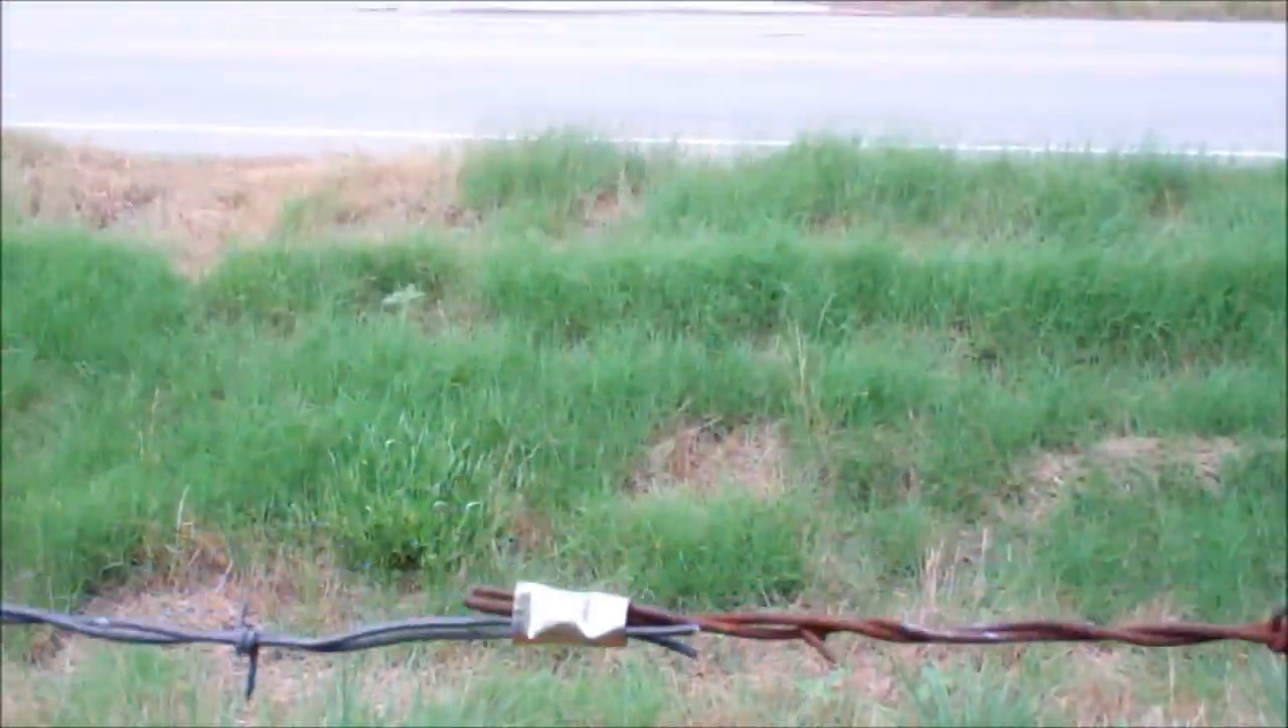I just went ahead and put the splices on each row, on each level, on each wire, and then spliced it here.